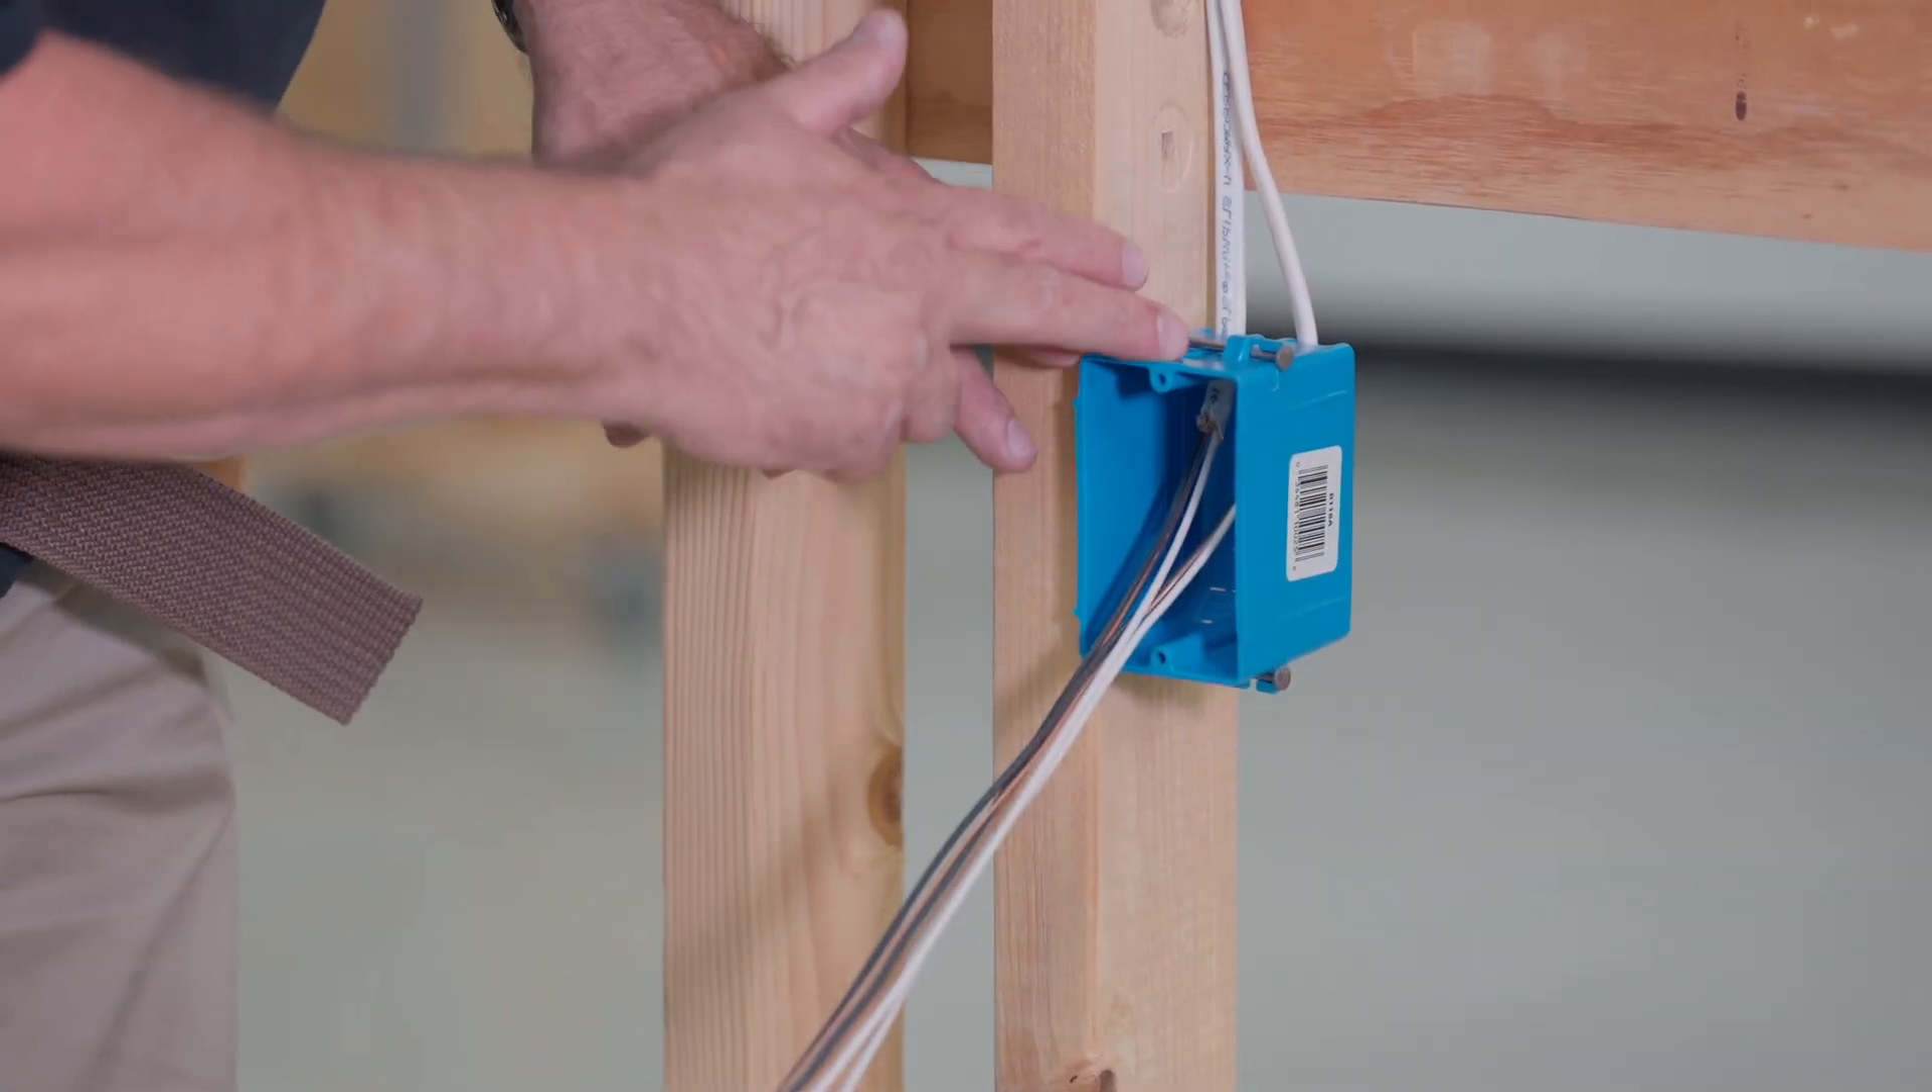We've already landed the wires in this box.